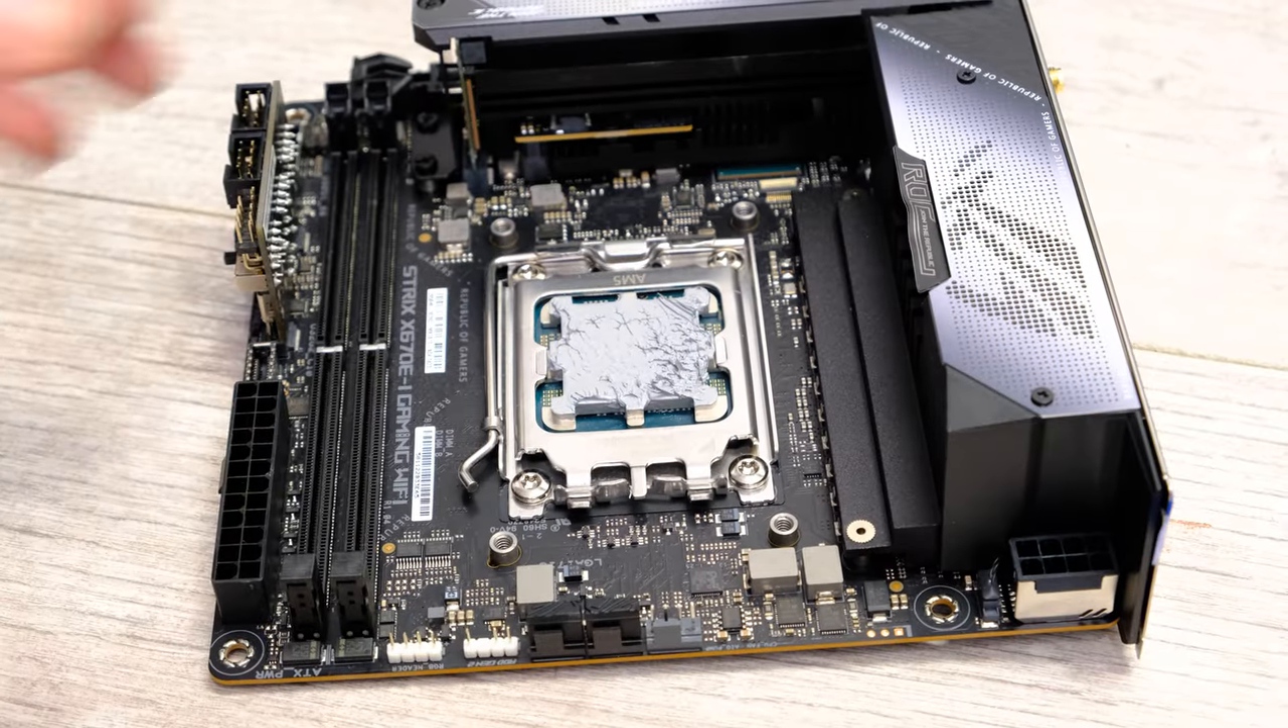Okay so we've just removed the cpu cooler and um yeah it's it's not a pretty sight.